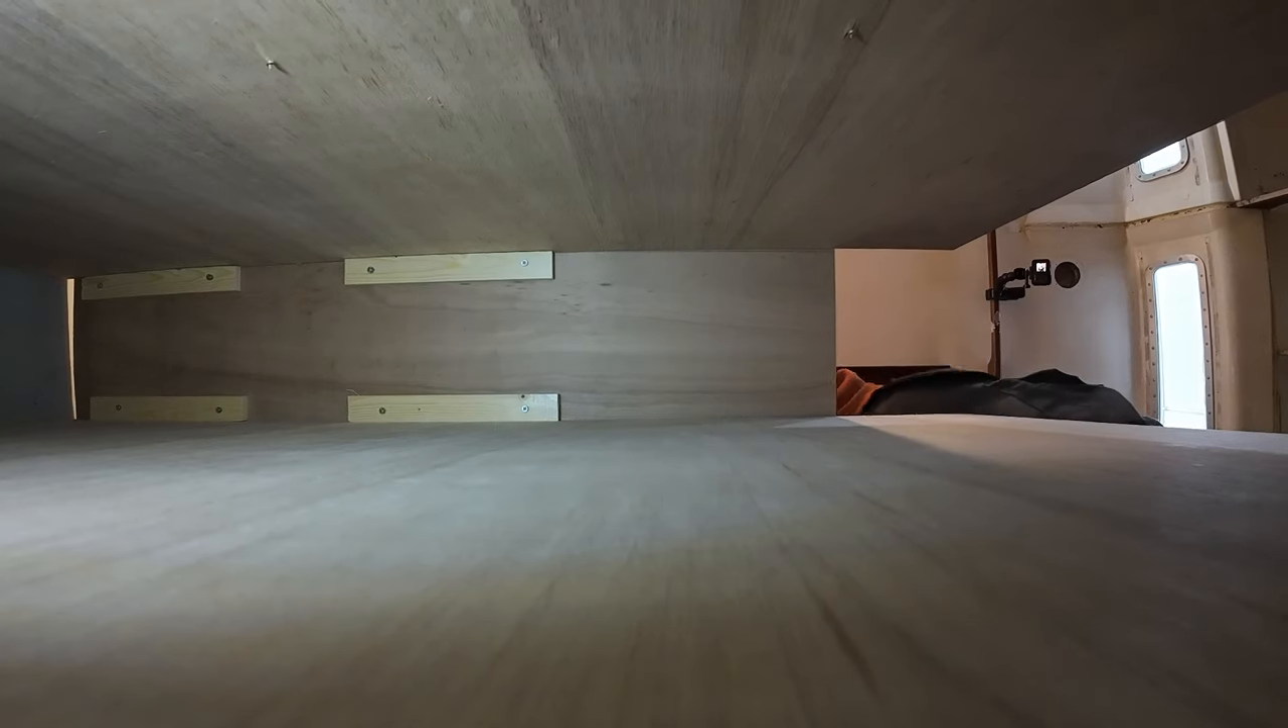I very carefully put in these guides down here. It took a couple of bits of bashing but actually they were in first time.